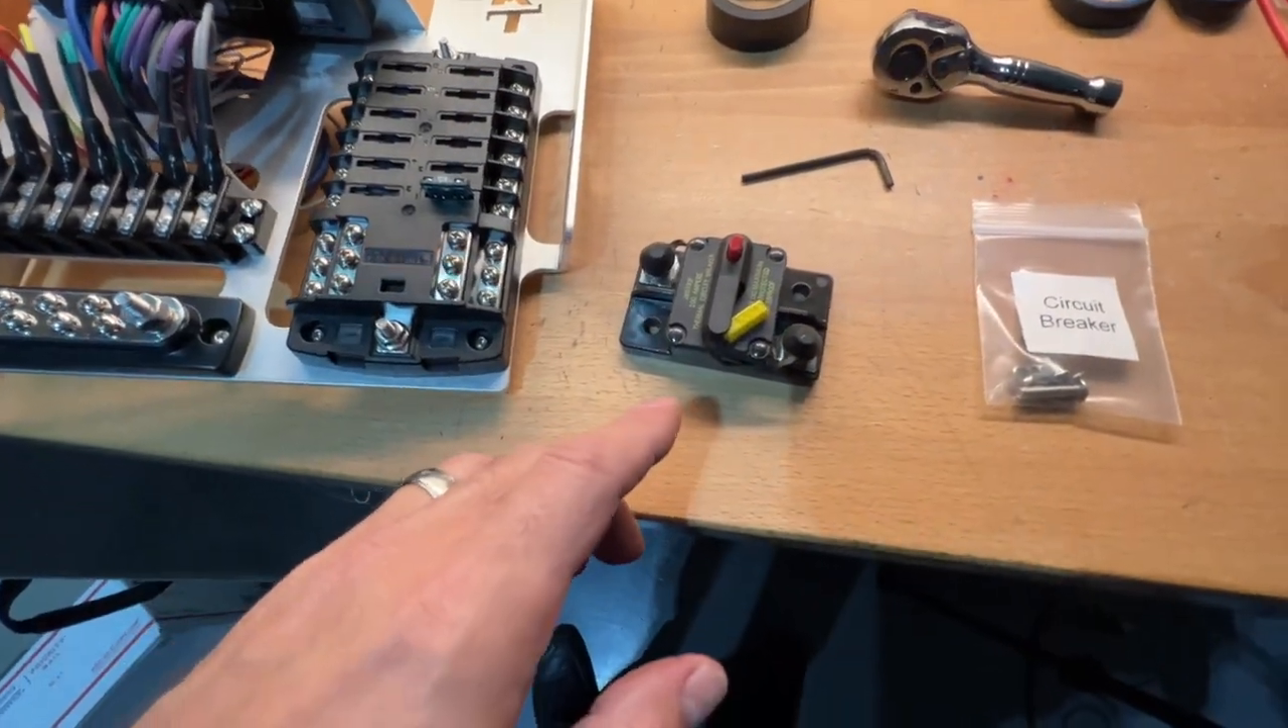The last component i believe other than wiring that we have to attach to the tray is the circuit breaker right here and it's going to go with this orientation just like this with these uh two slots here.